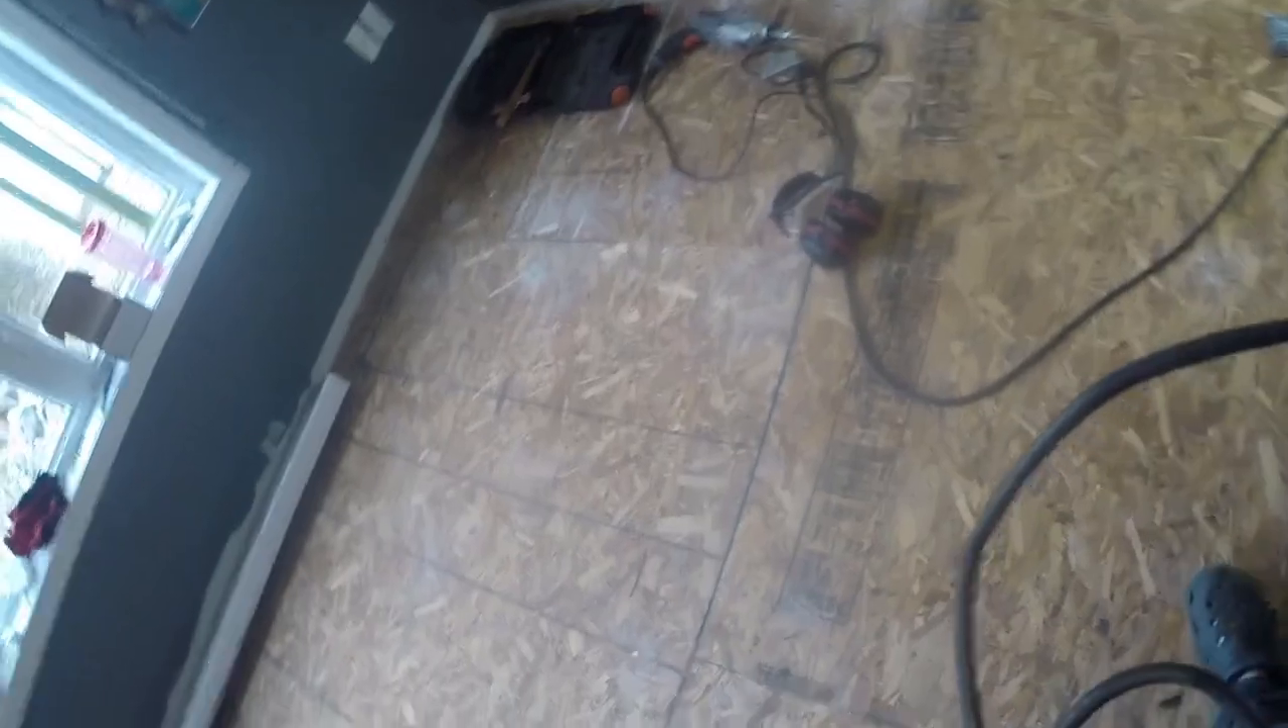We've got all the OSB down and we had a heck of a time with some of the nails.